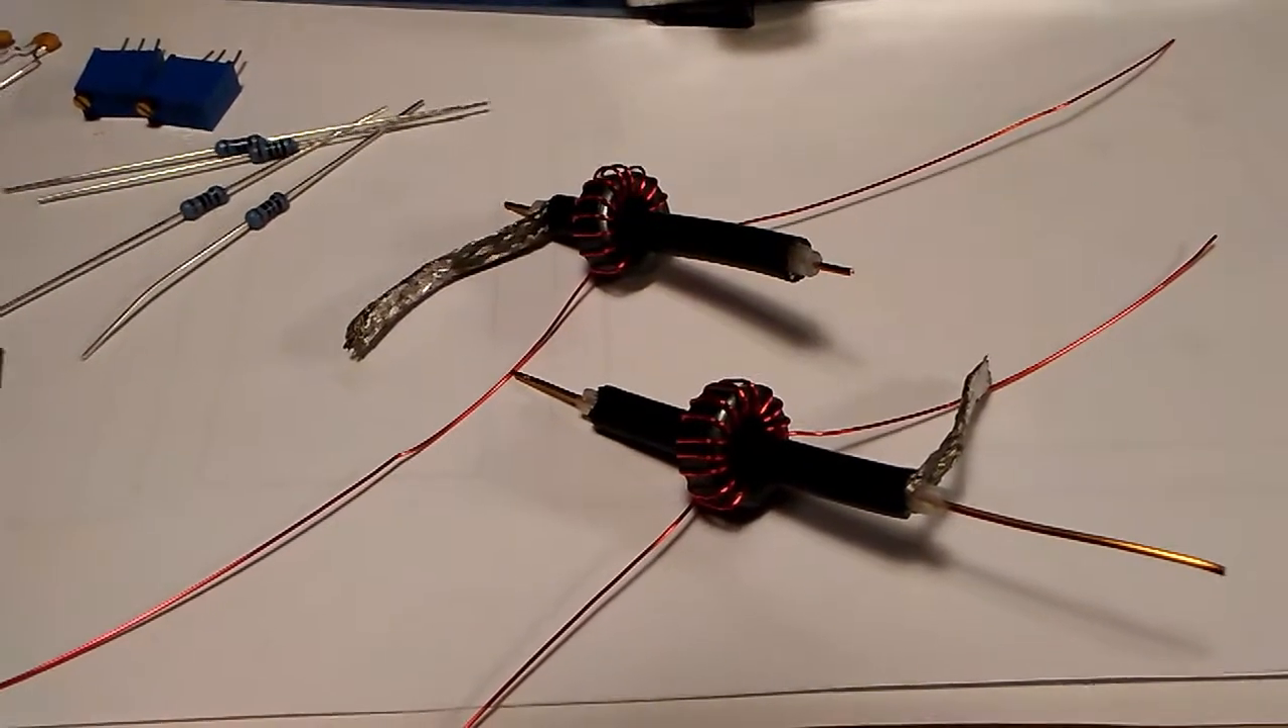Okay, I've got the two transformers wound and the coax cables made up for each side of the bridge.